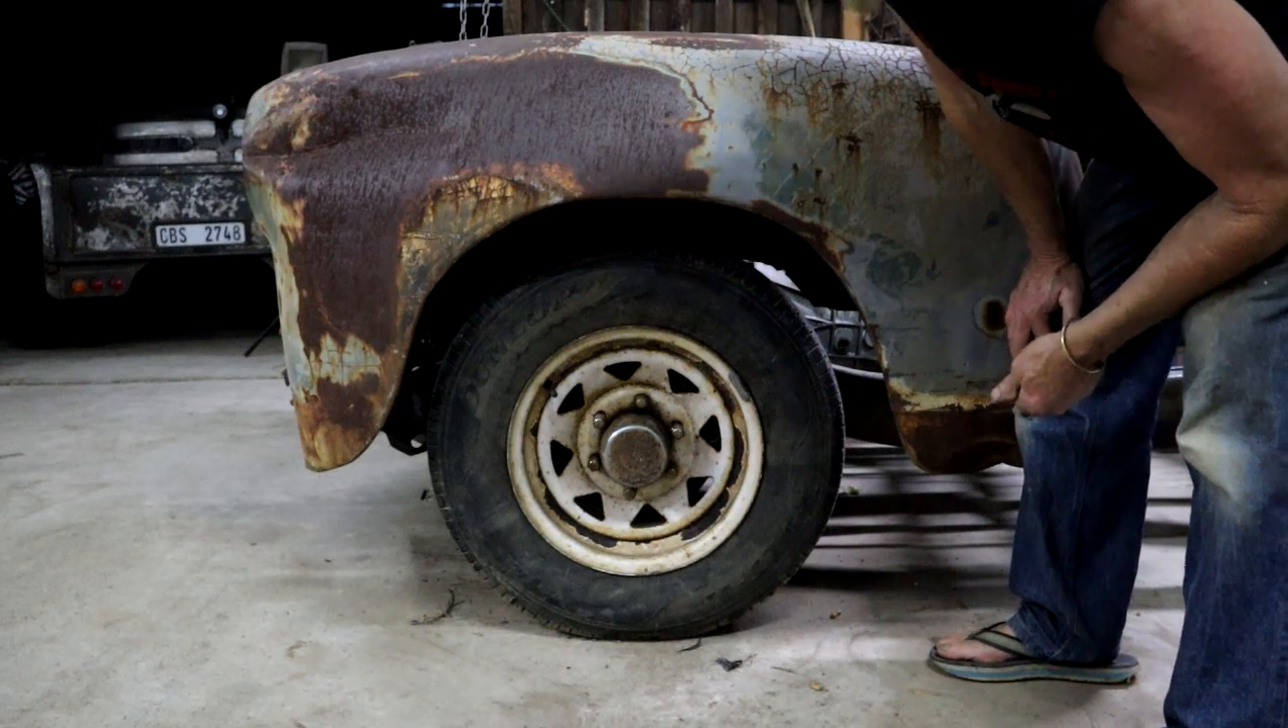The wheel is pretty nicely lined up in the wheel arch here. You could argue that it might have to move forward, maybe an inch at most. But I think it's pretty damn close.